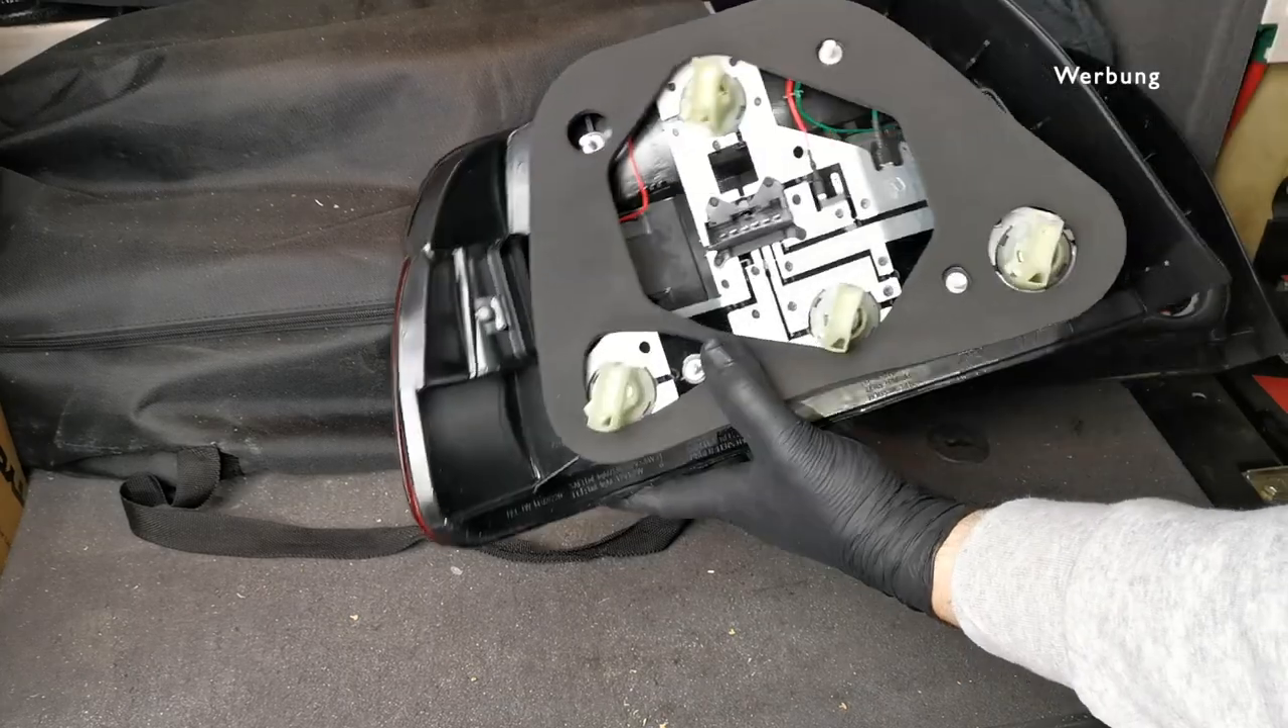So, und zack. Alle vier Lampenfassungen drin.